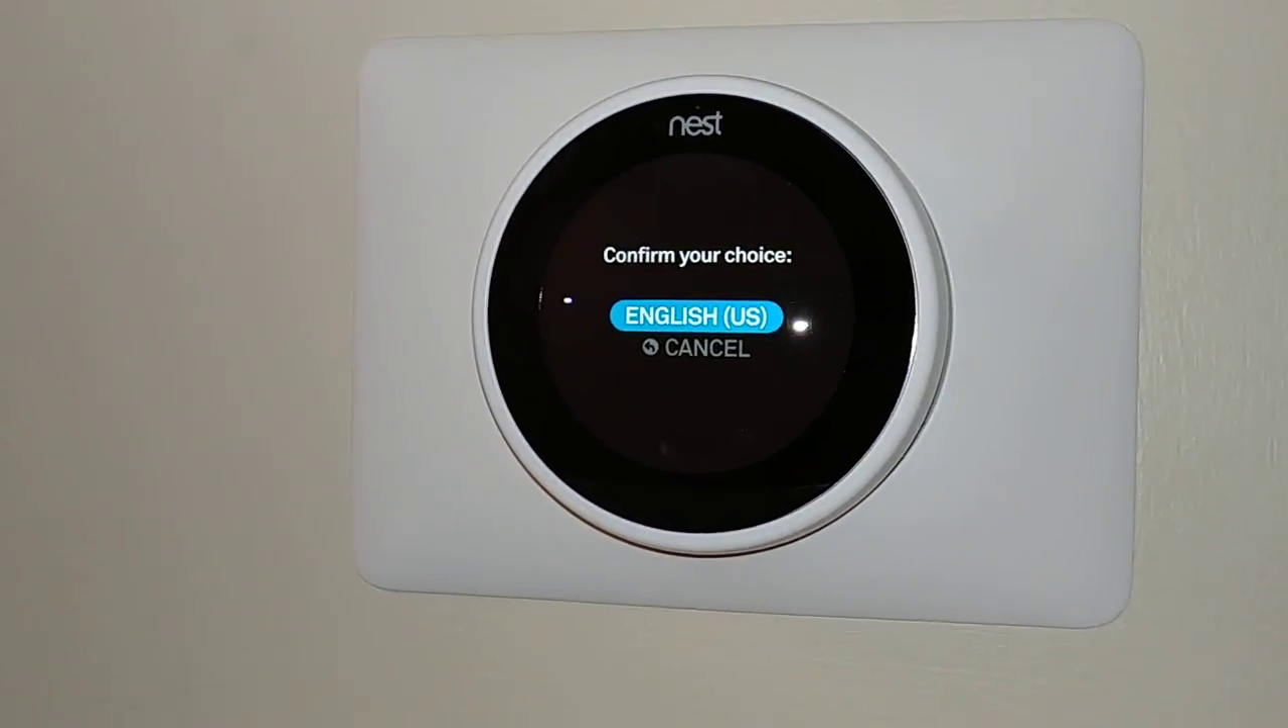All right got the power back on come back over here press the nest on and there we go we now have our nest installed and we've got the correct power to it.